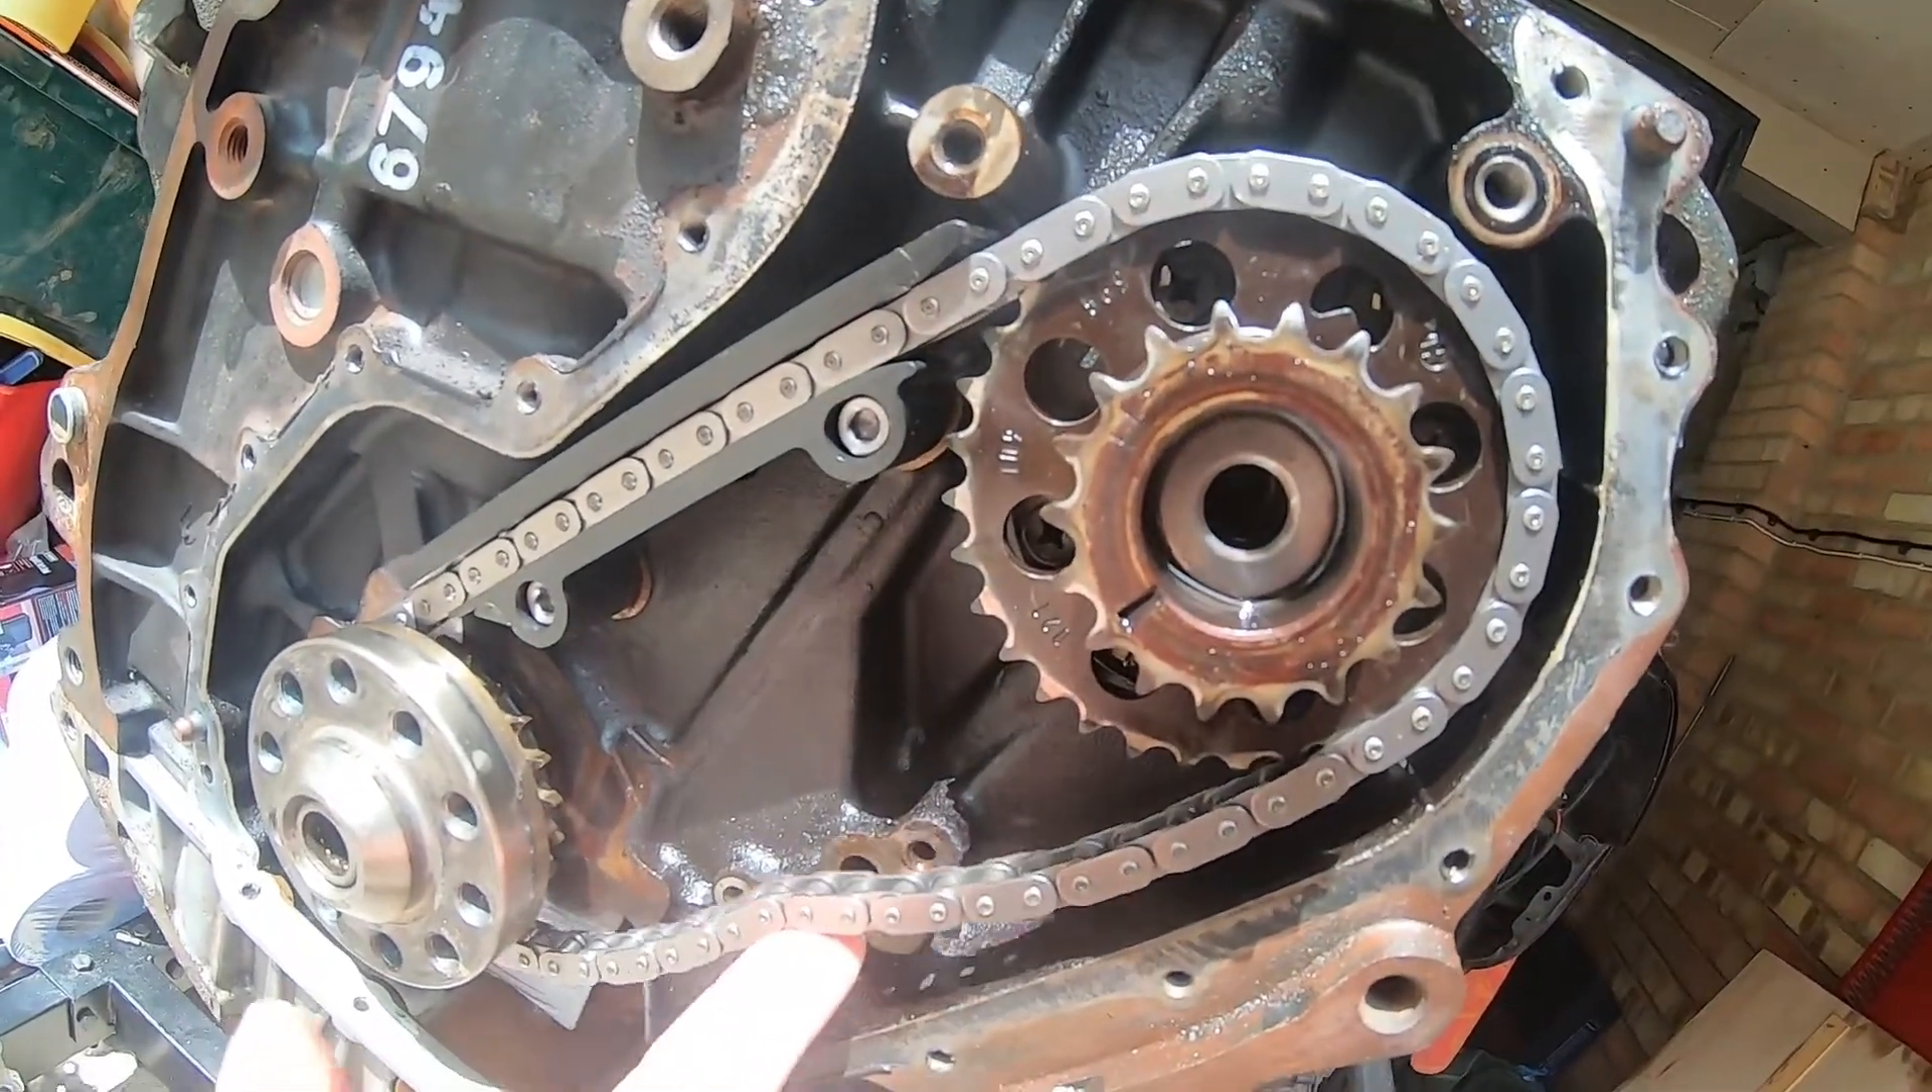Now we've got the chain on, you just want to make sure that all the slack is on the bottom. You've not got any slack on the top.